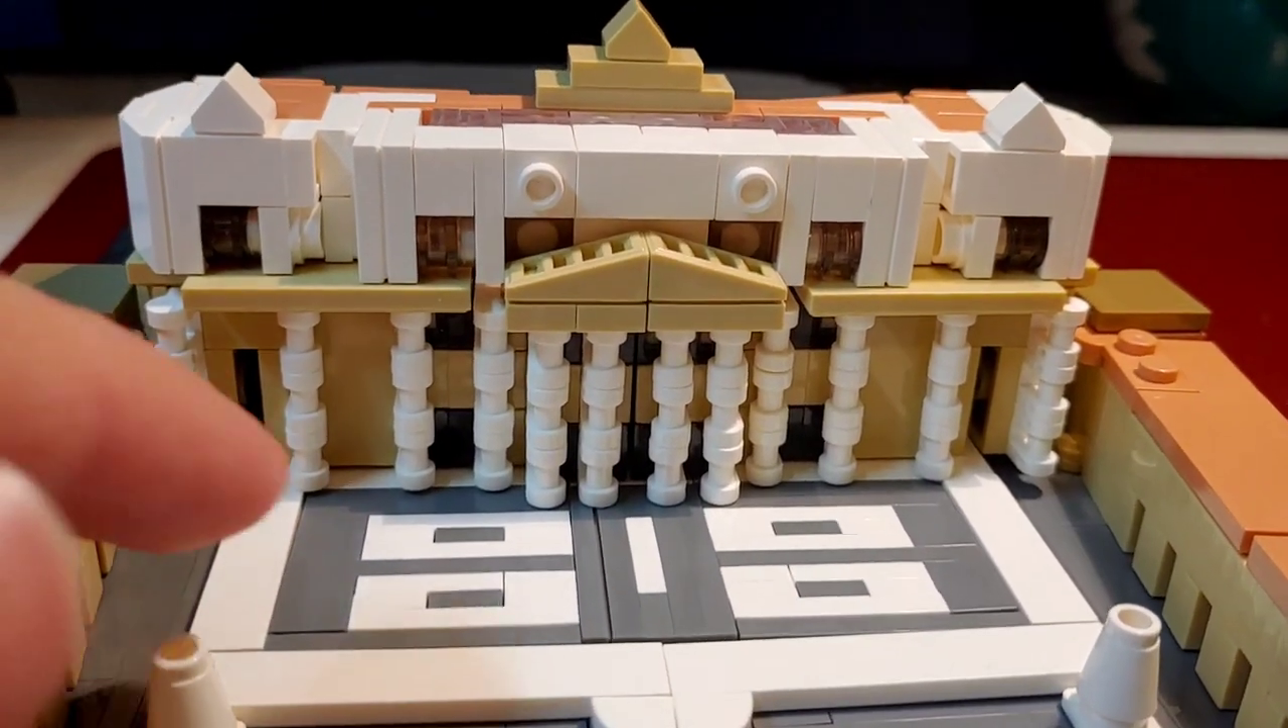Step 319. I just have completed the facade of St. Peter's Basilica.